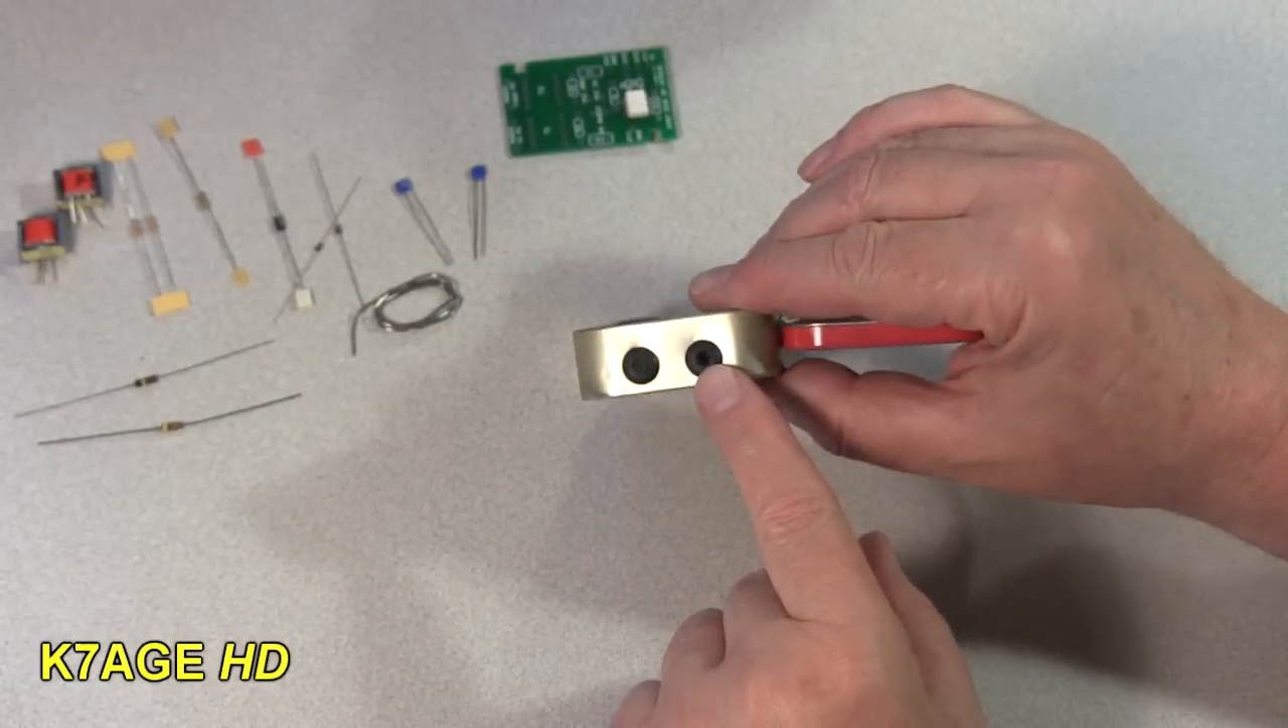I've drilled some holes and put some grommets for the cables and then I have some cables here.